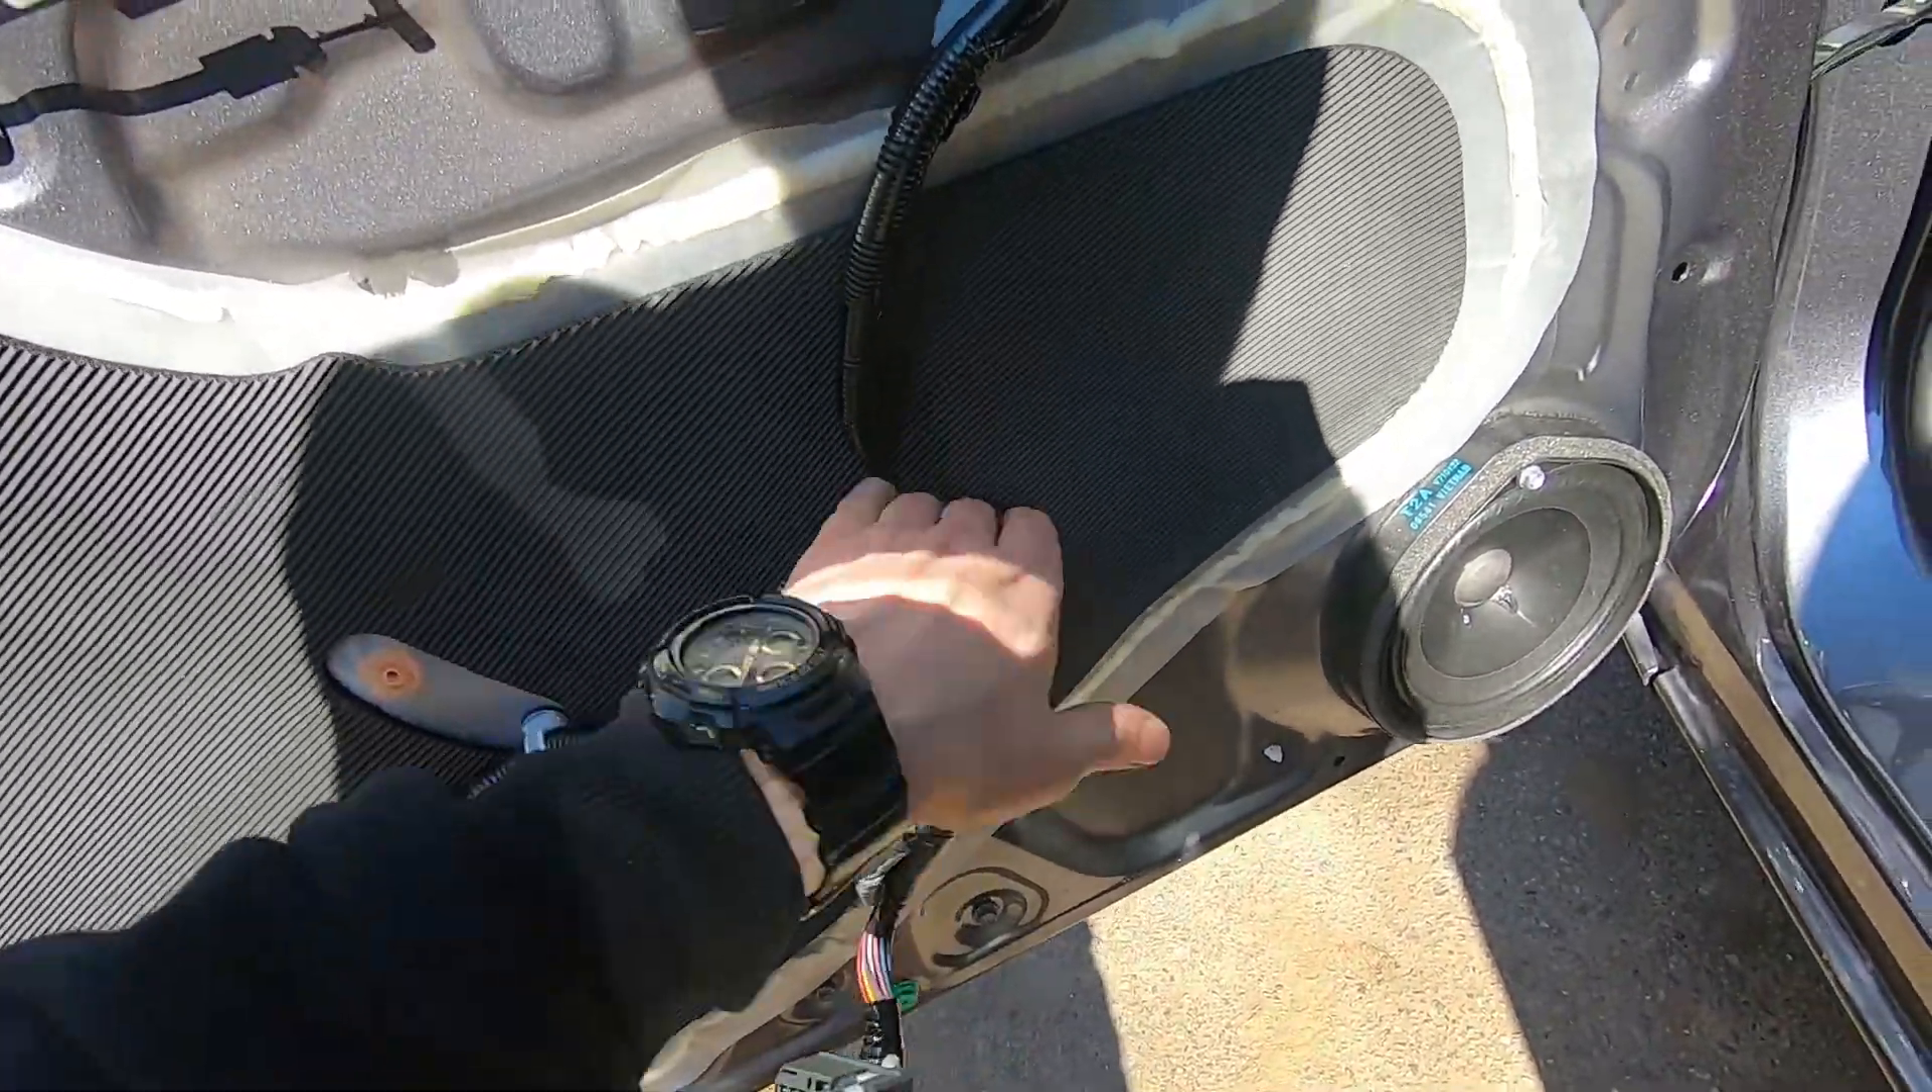So we have the panel off.